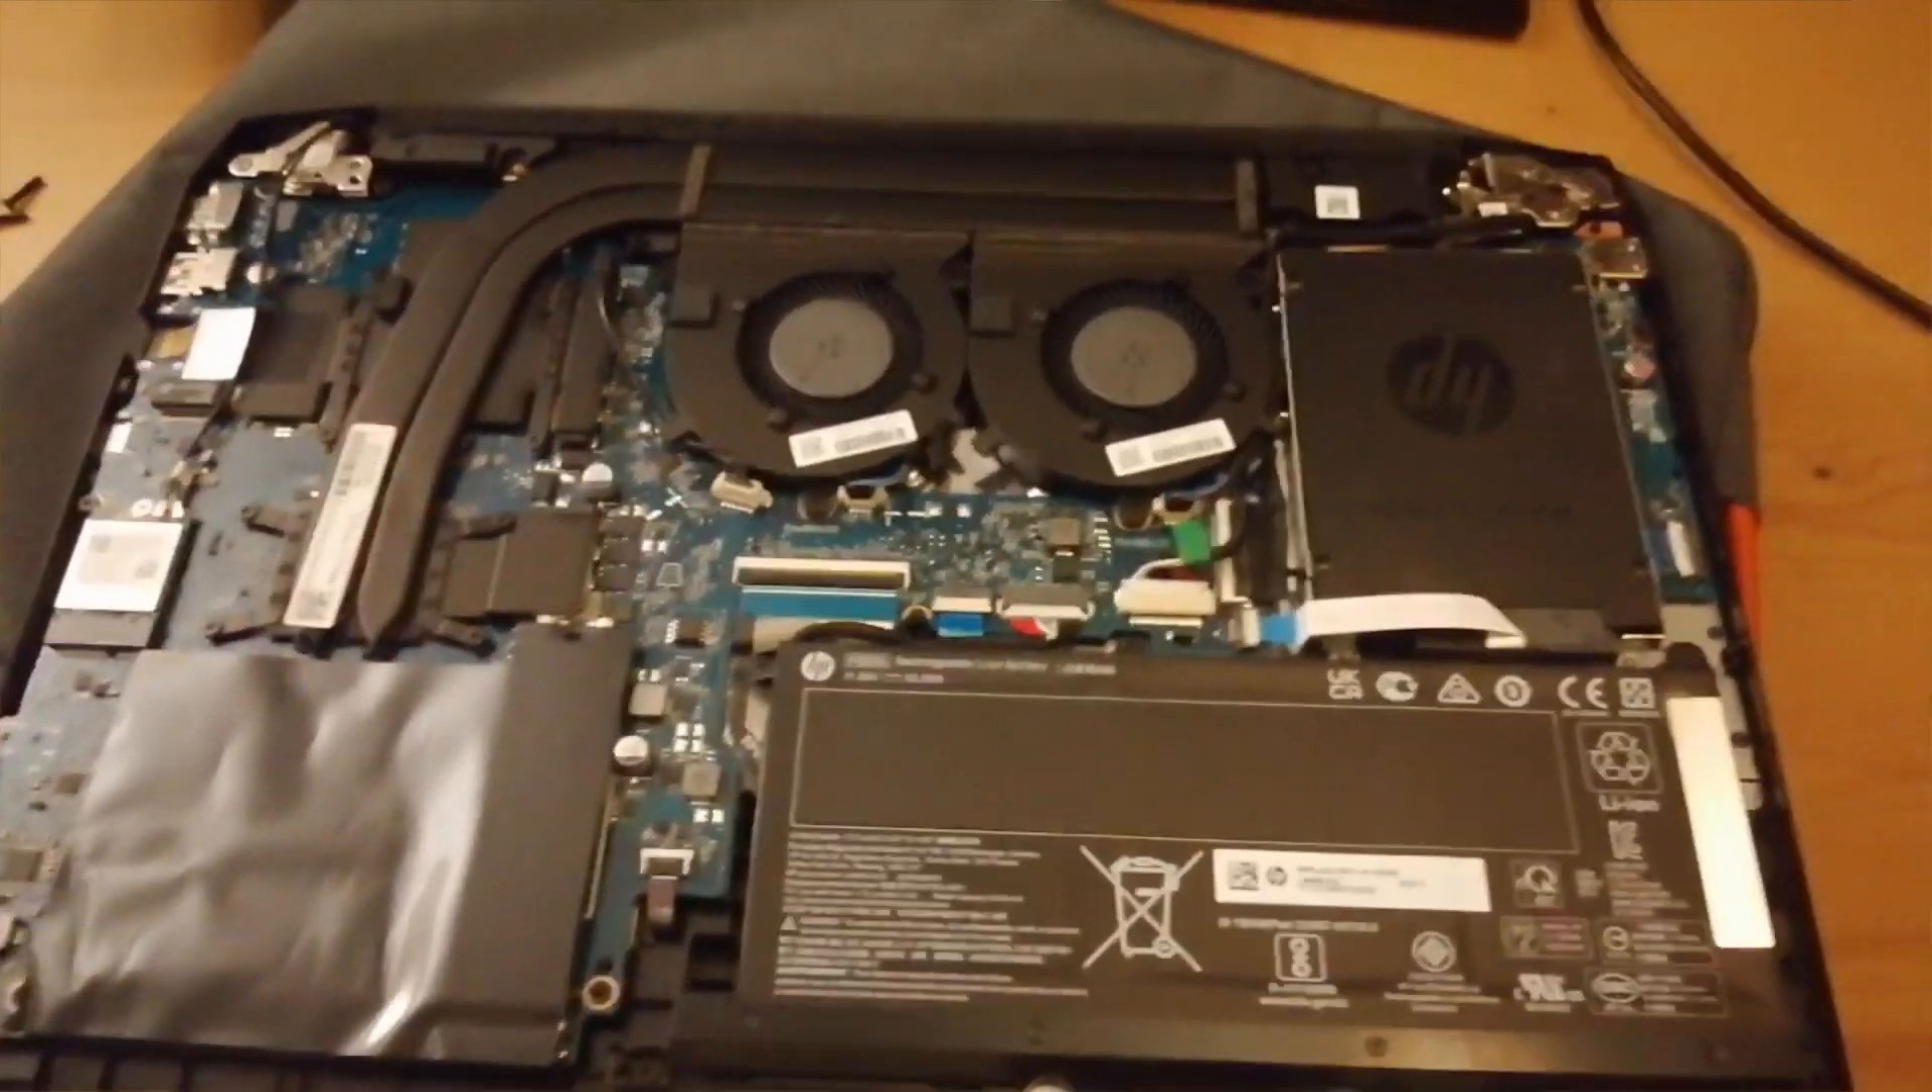Okay guys so now we've got the back successfully off.